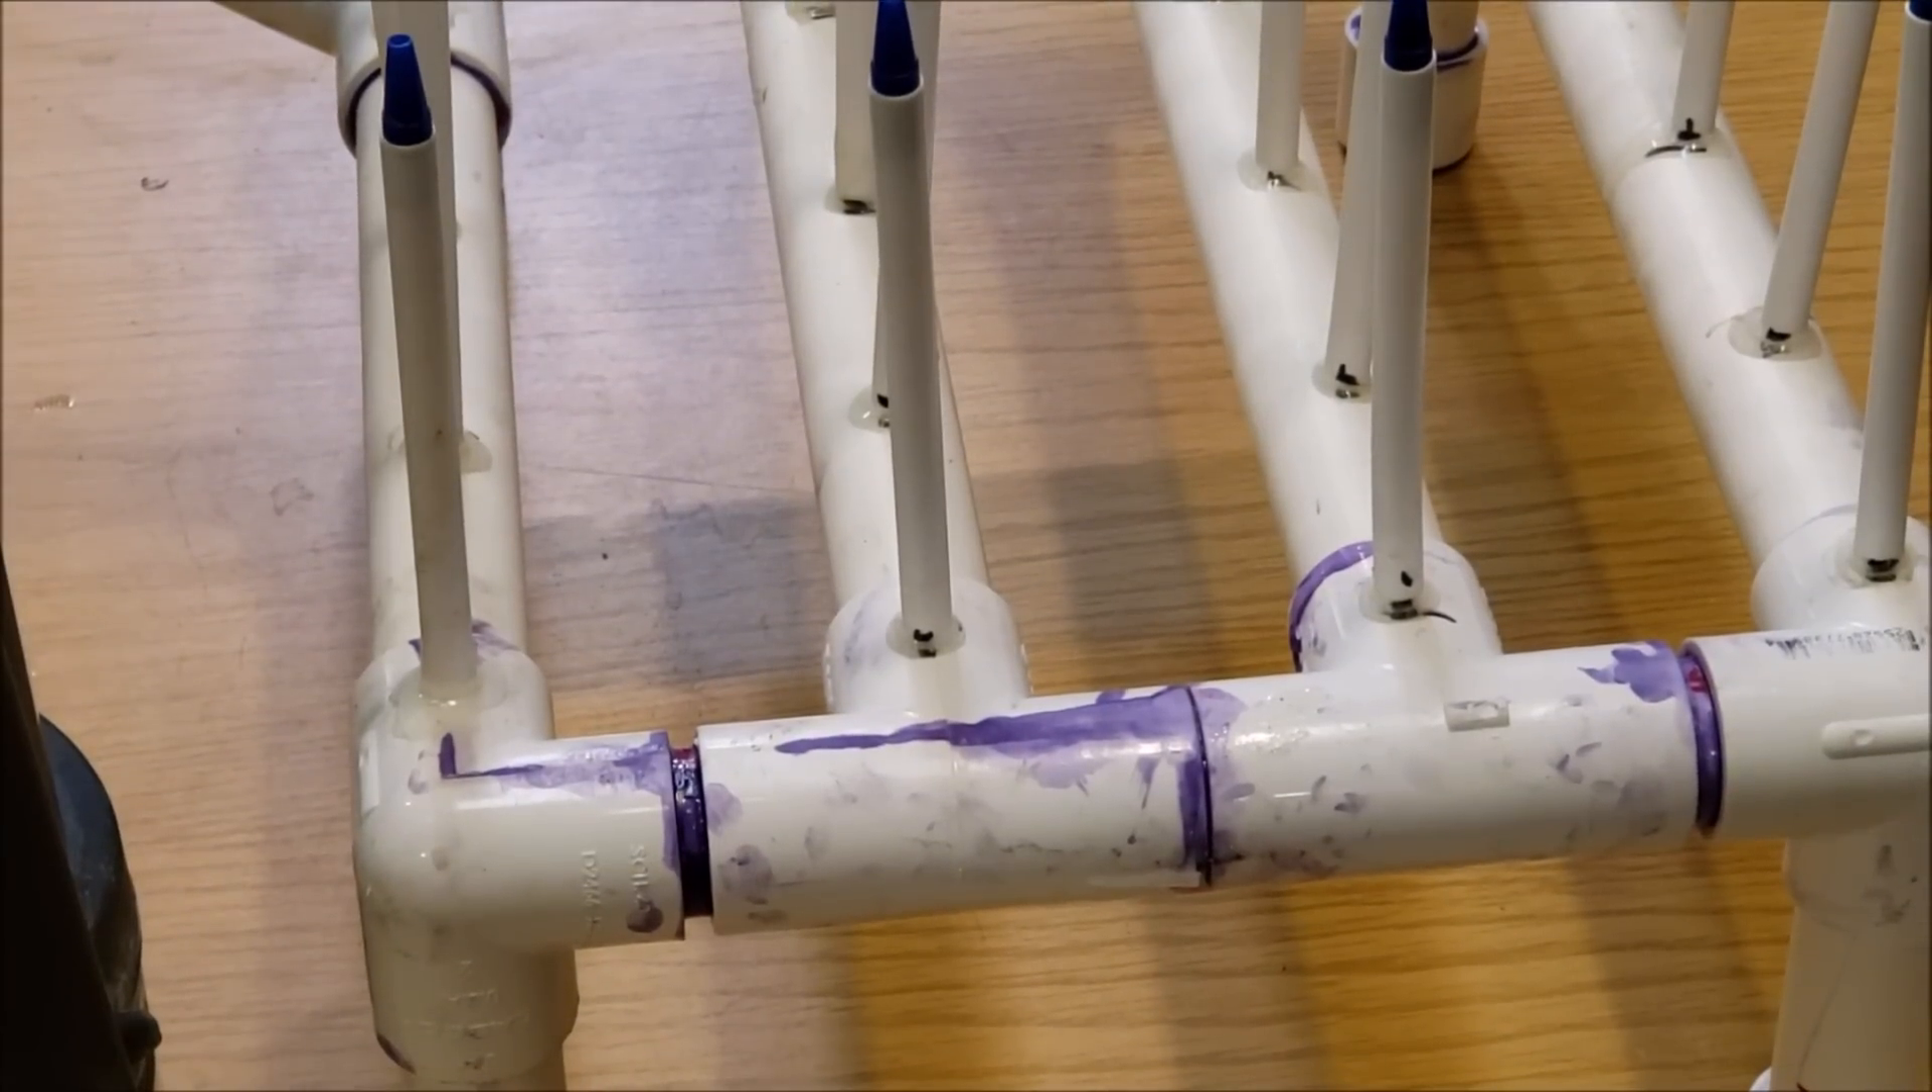Um each of the pins are glued into the 5 16 inch holes with some quick set epoxy uh just your basic harbor freight quick set epoxy.